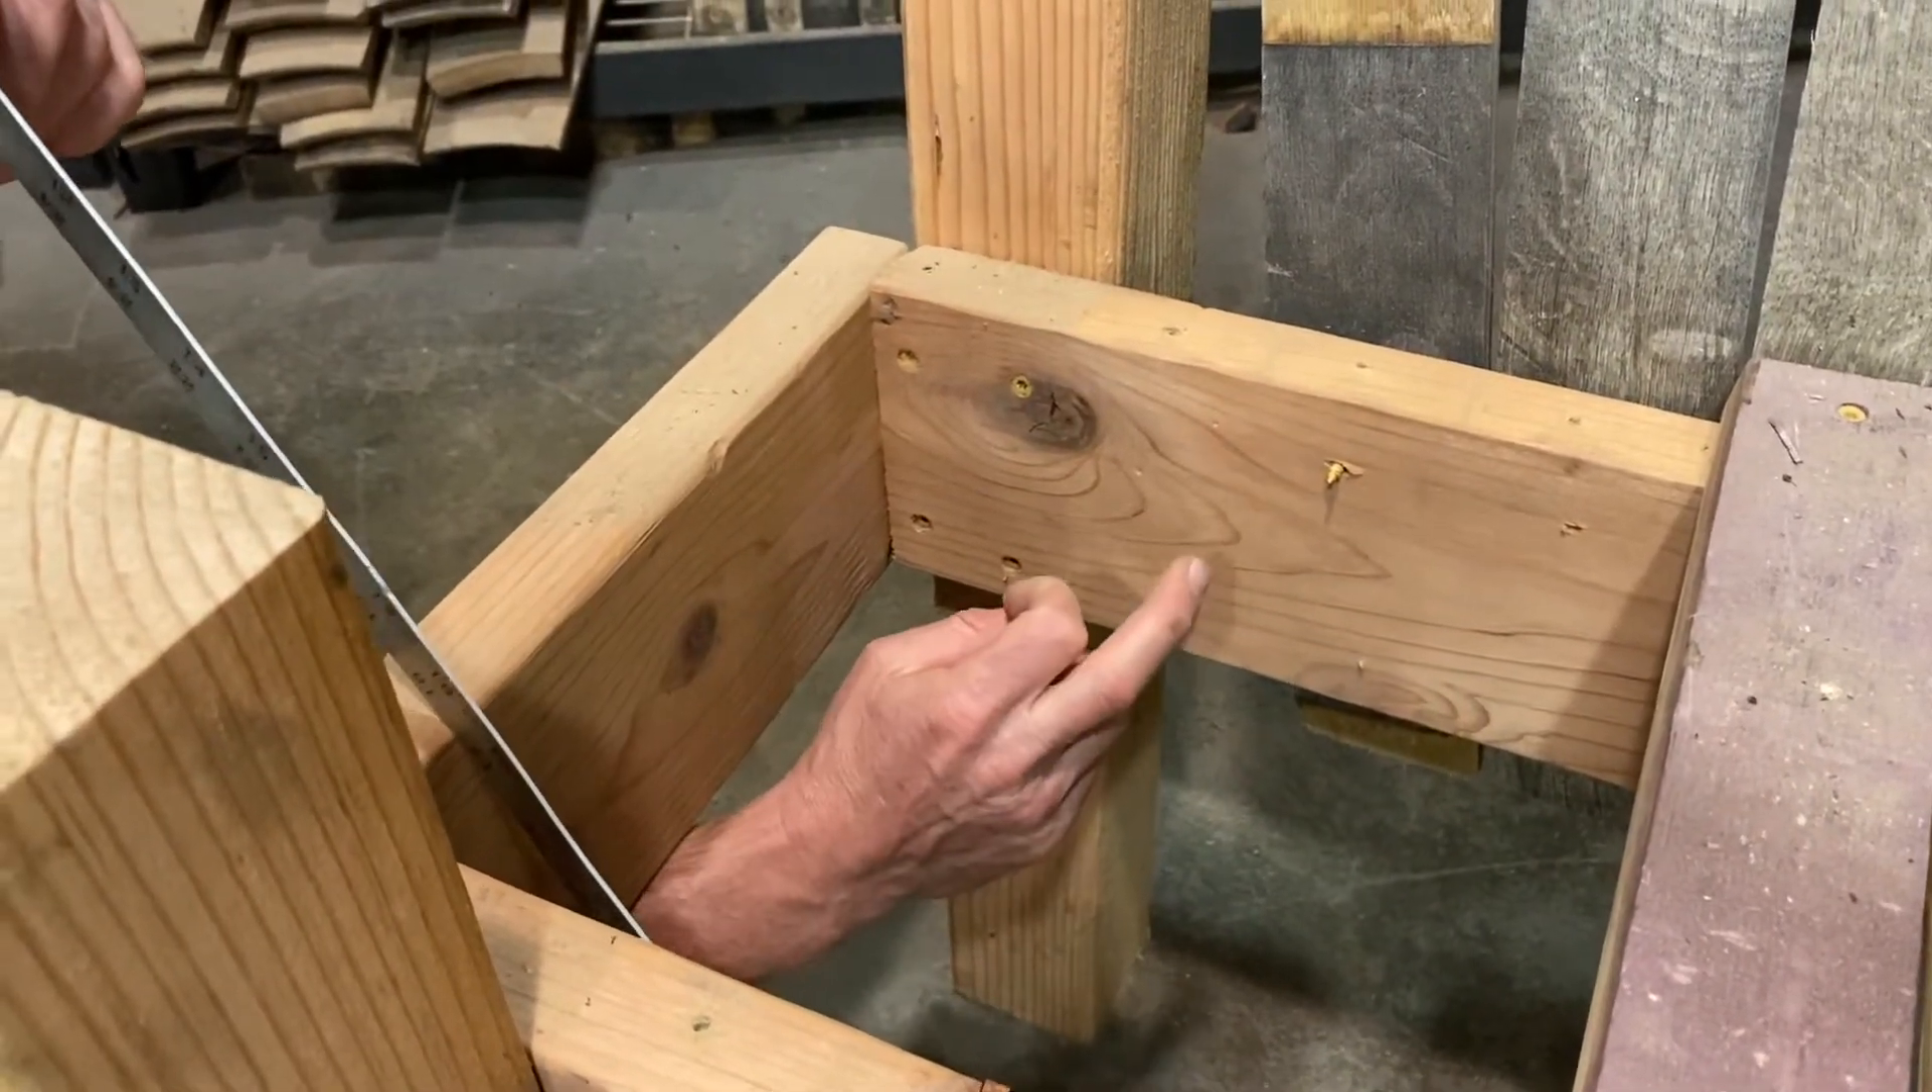And you will have successfully attached the base to one of the legs.